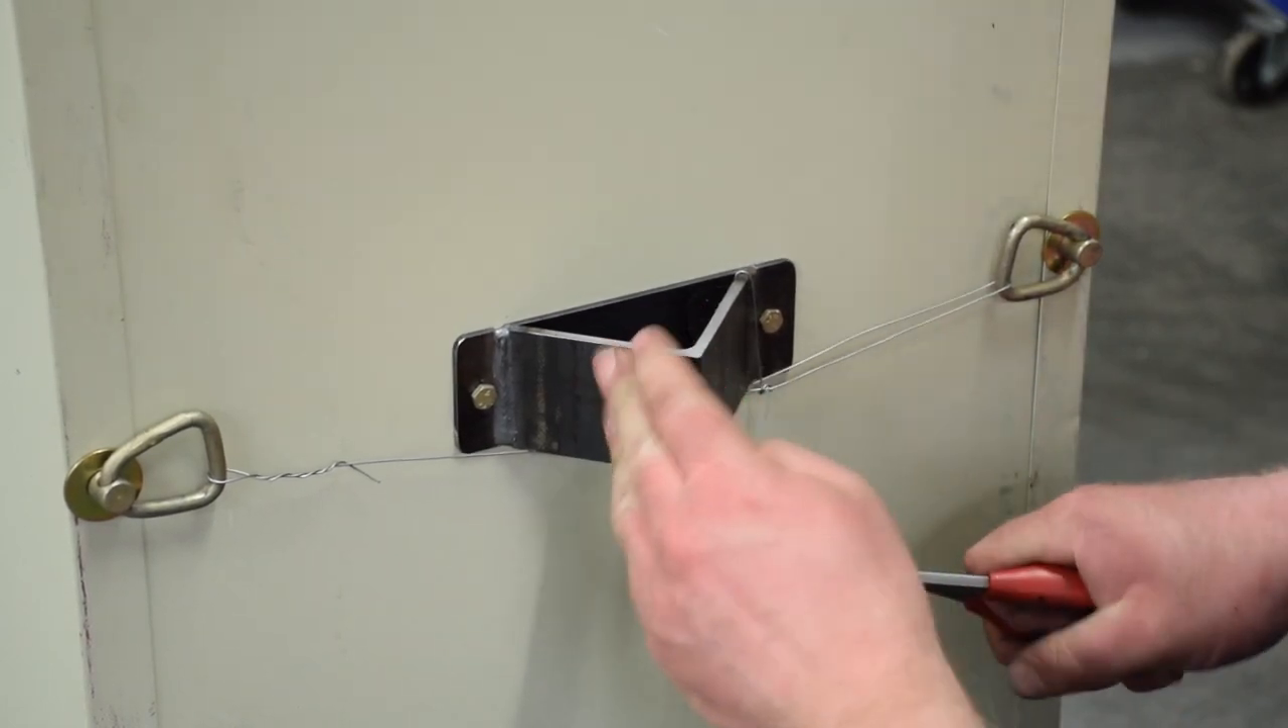For the D-rings, I just wired them together and that was enough to stop them from spinning.